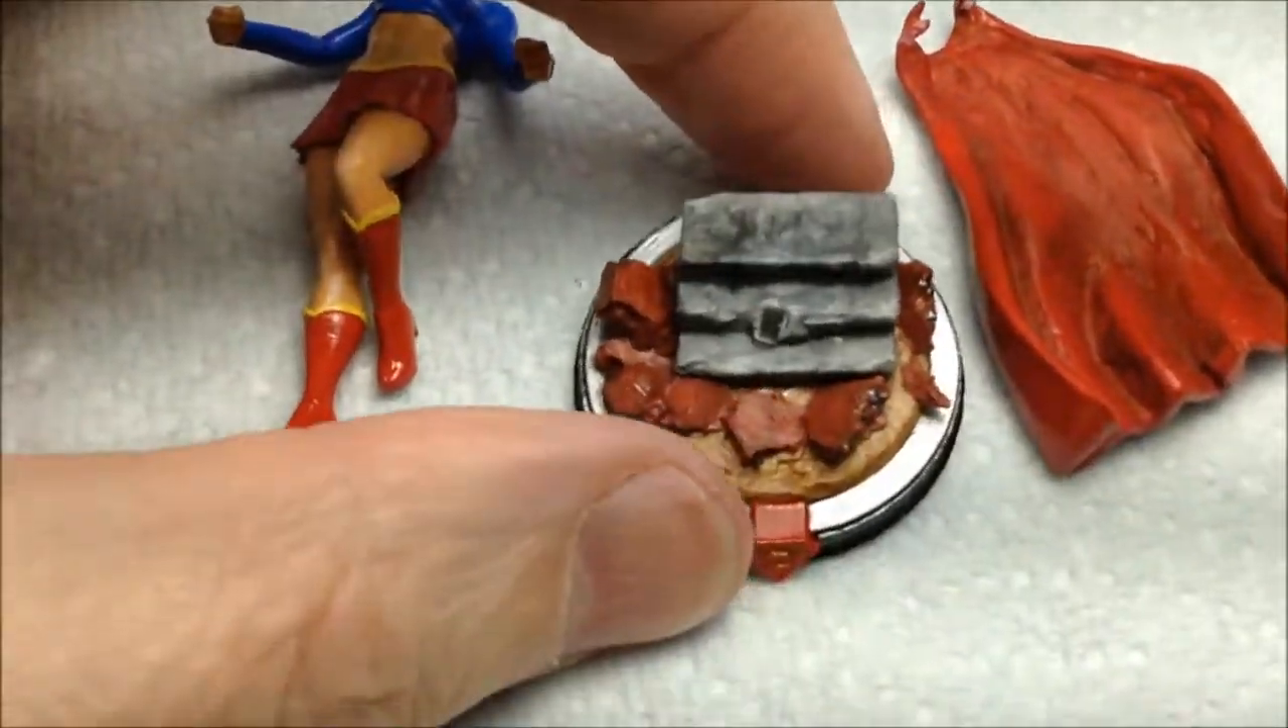I have to put the cape on before the head goes on, and then it's pretty much done.